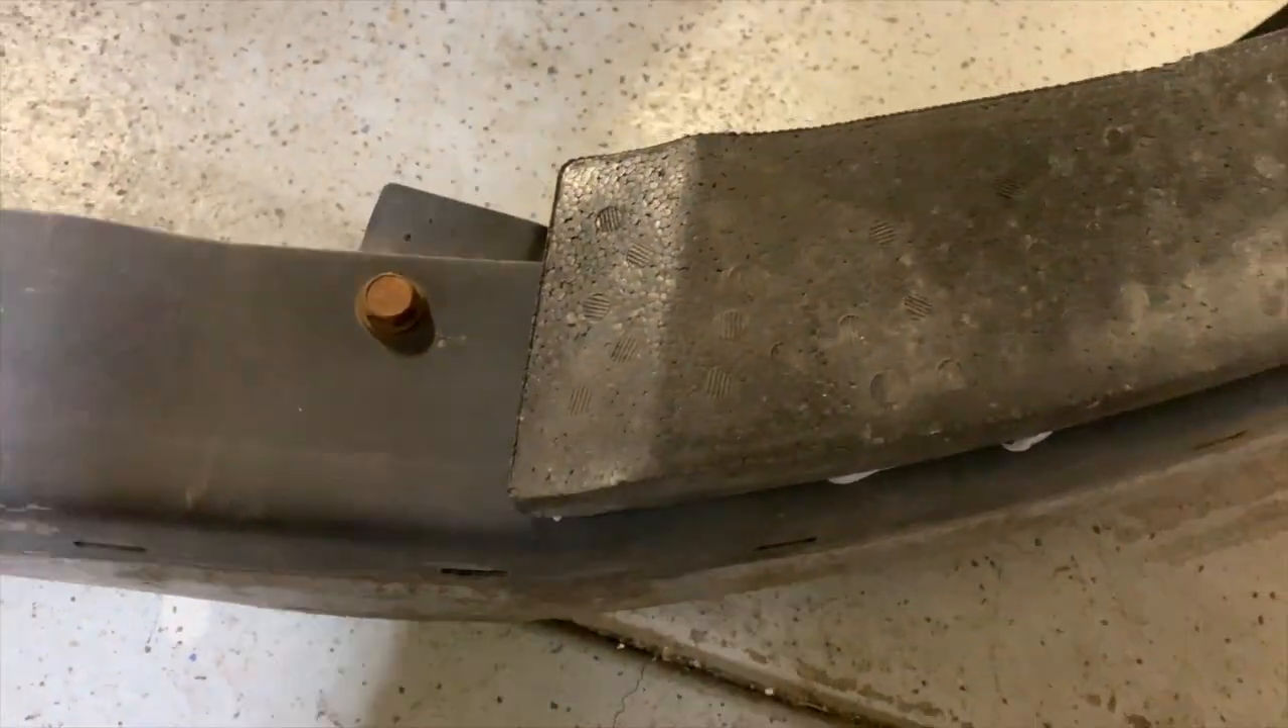We have our foam, pieces in place.